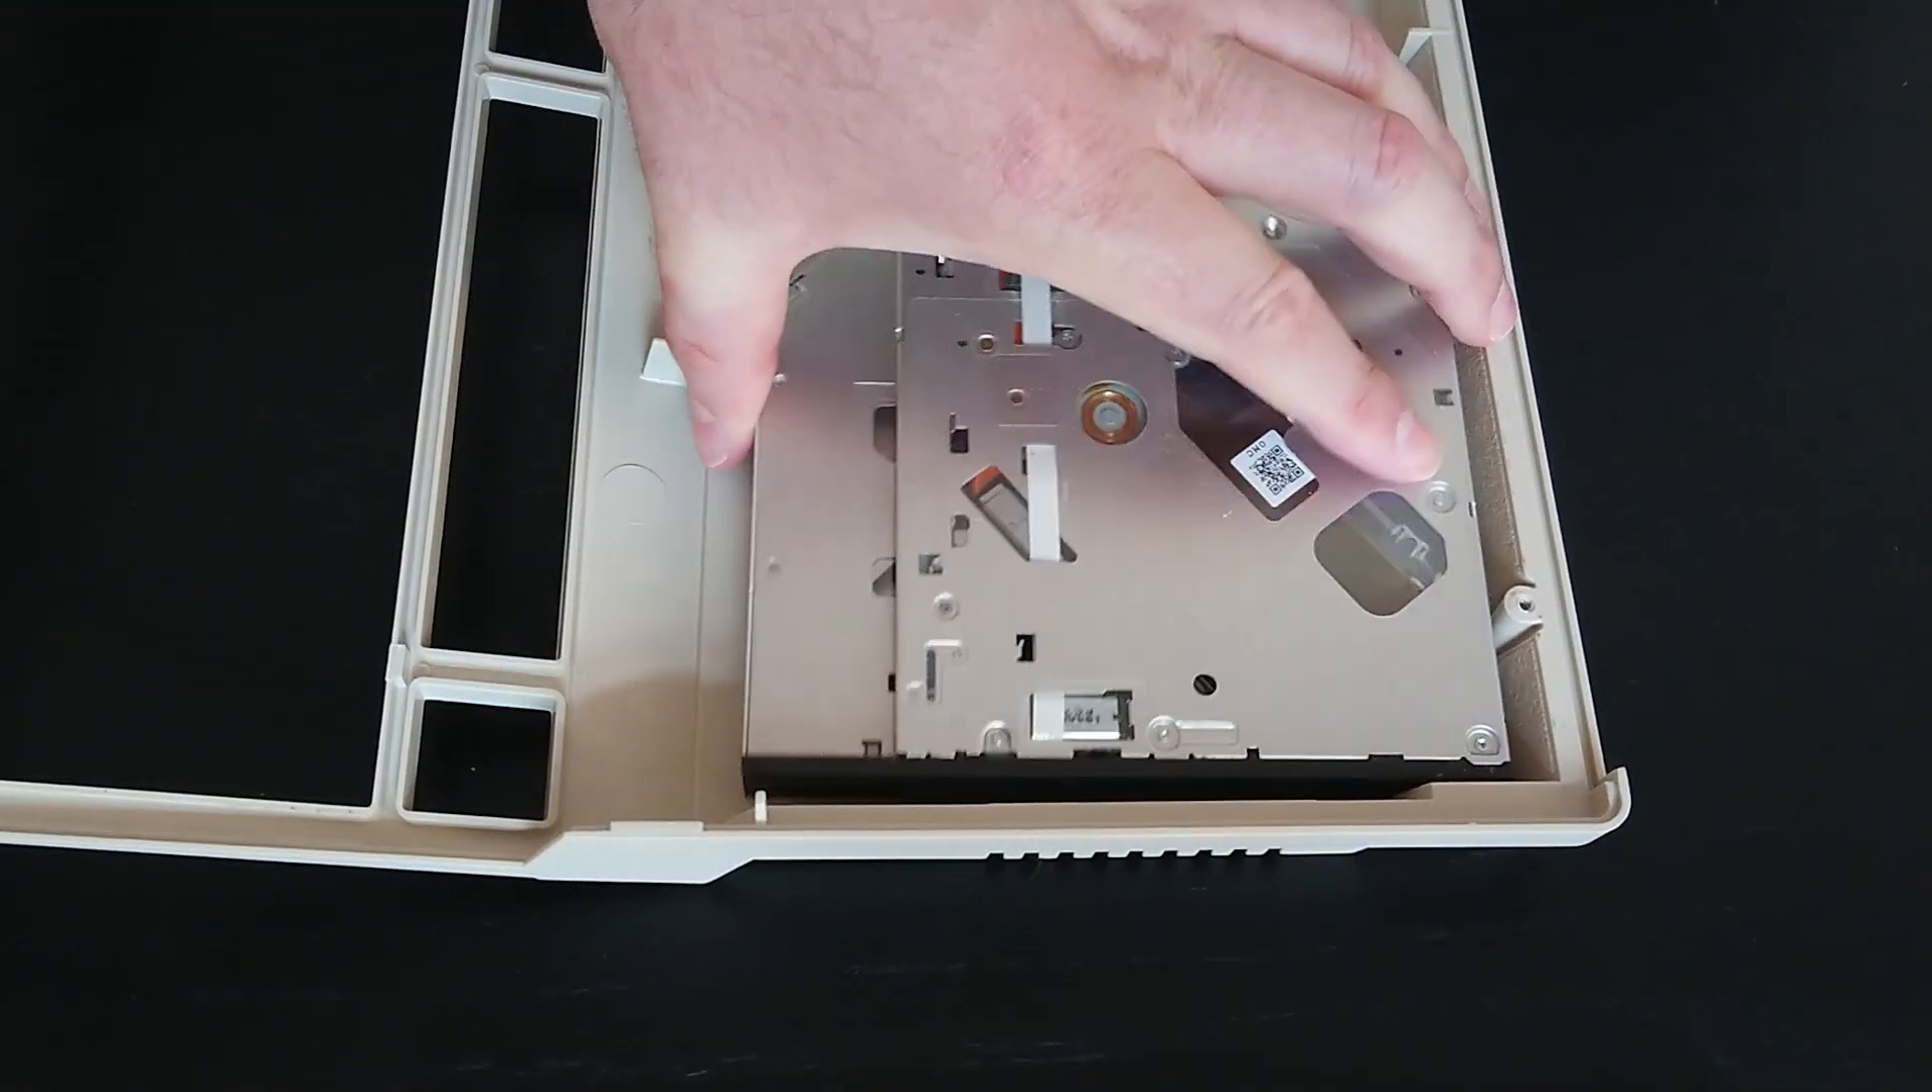Placing the drive into the top of the case, I can see there is more than enough room for the drive, as well as cabling.